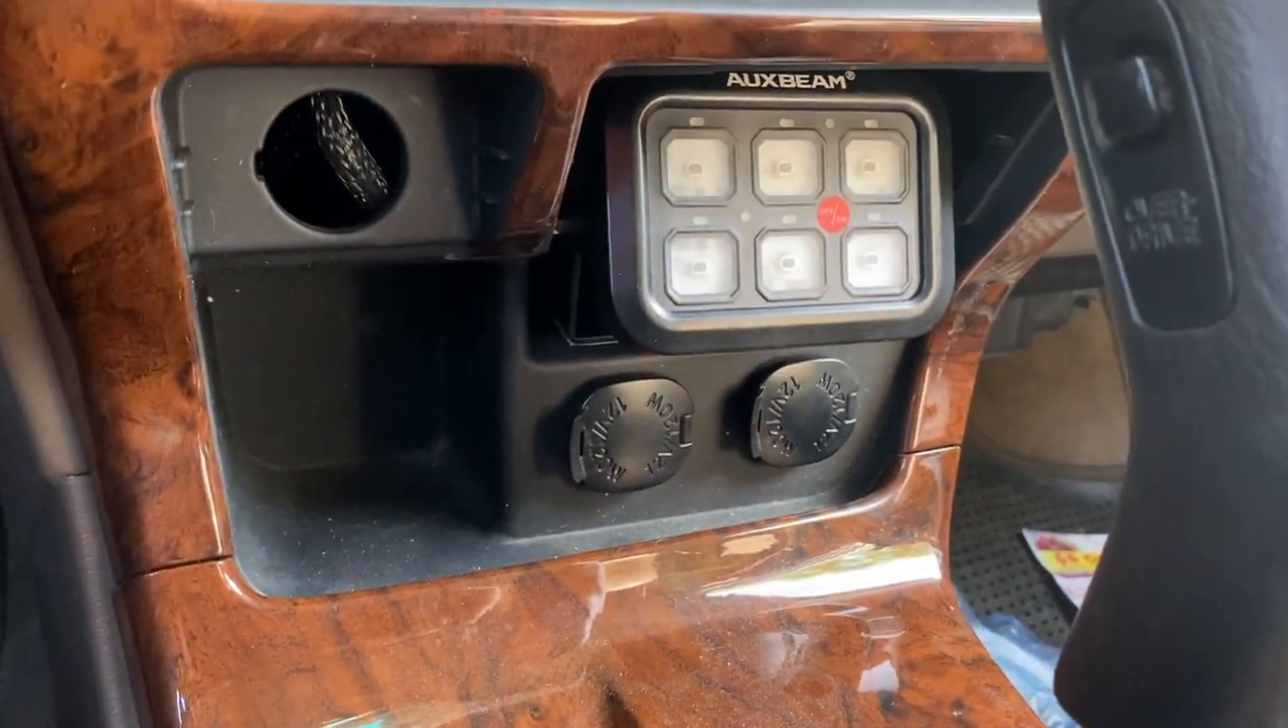So I got my dash put back together, and here's where the switch panel is.